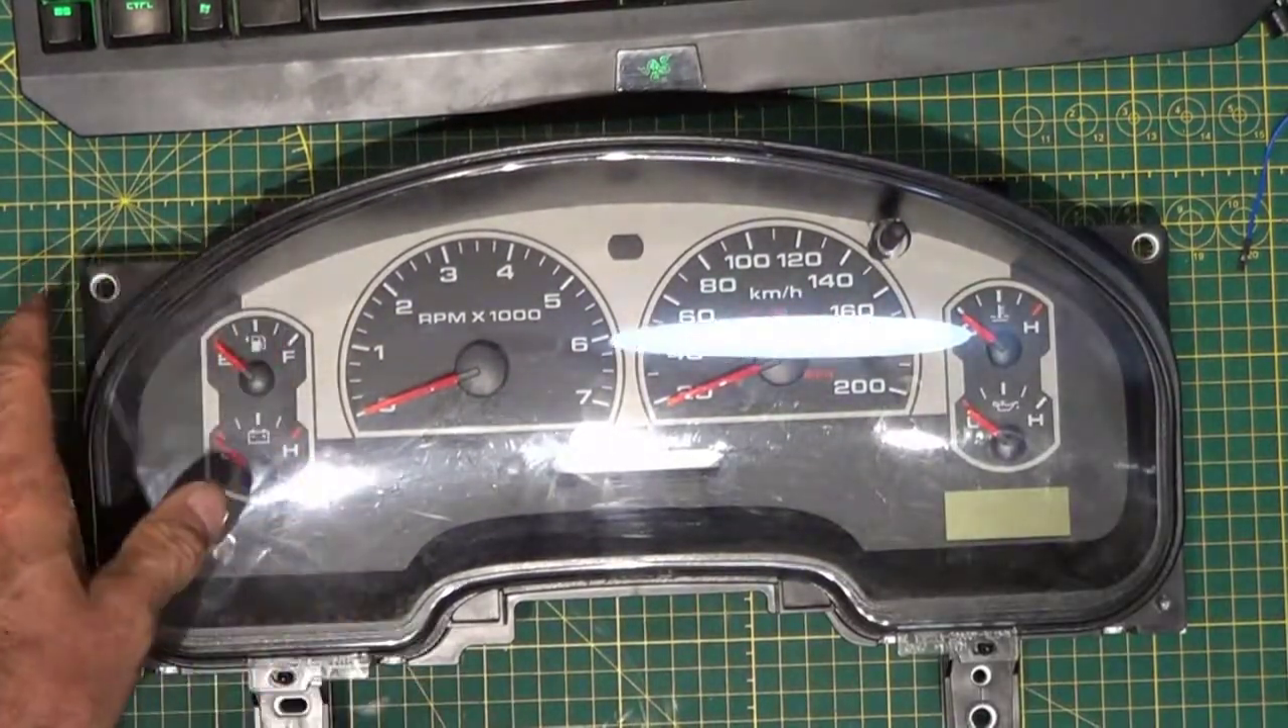Cluster is out of the car.